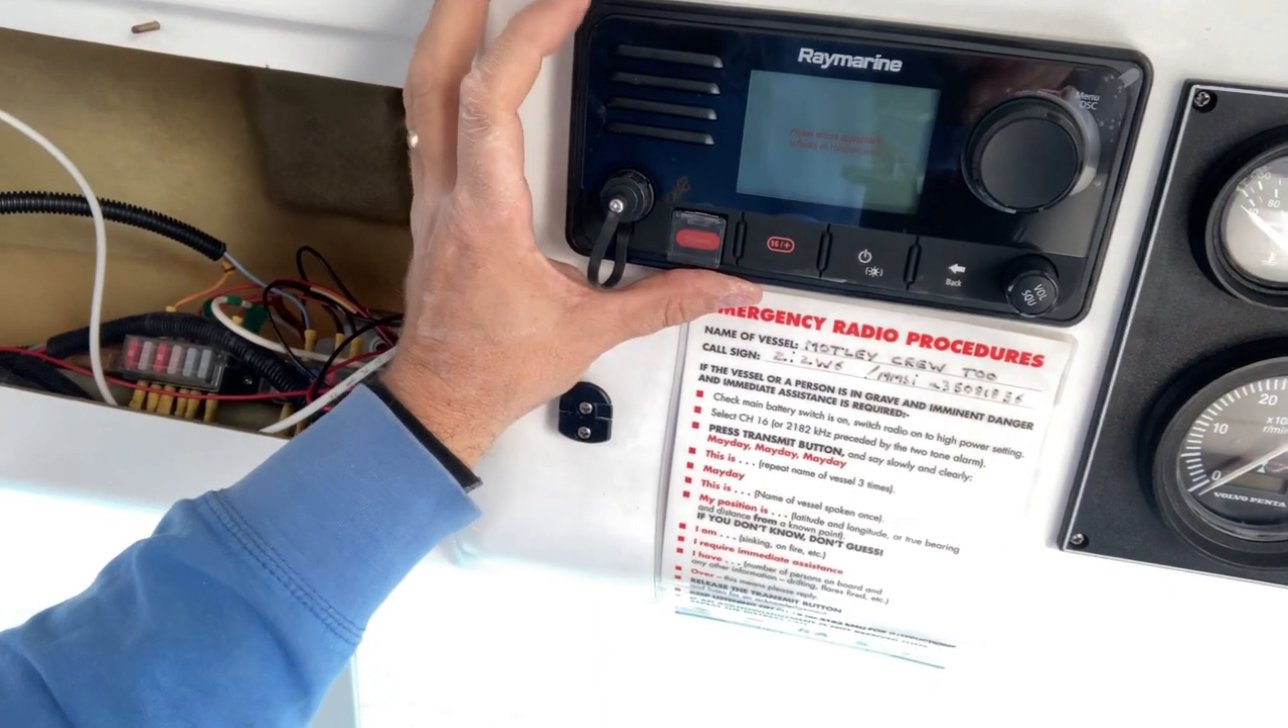So the radio is now fitted in. Just a little bit of modification to get it in there, as I discussed.